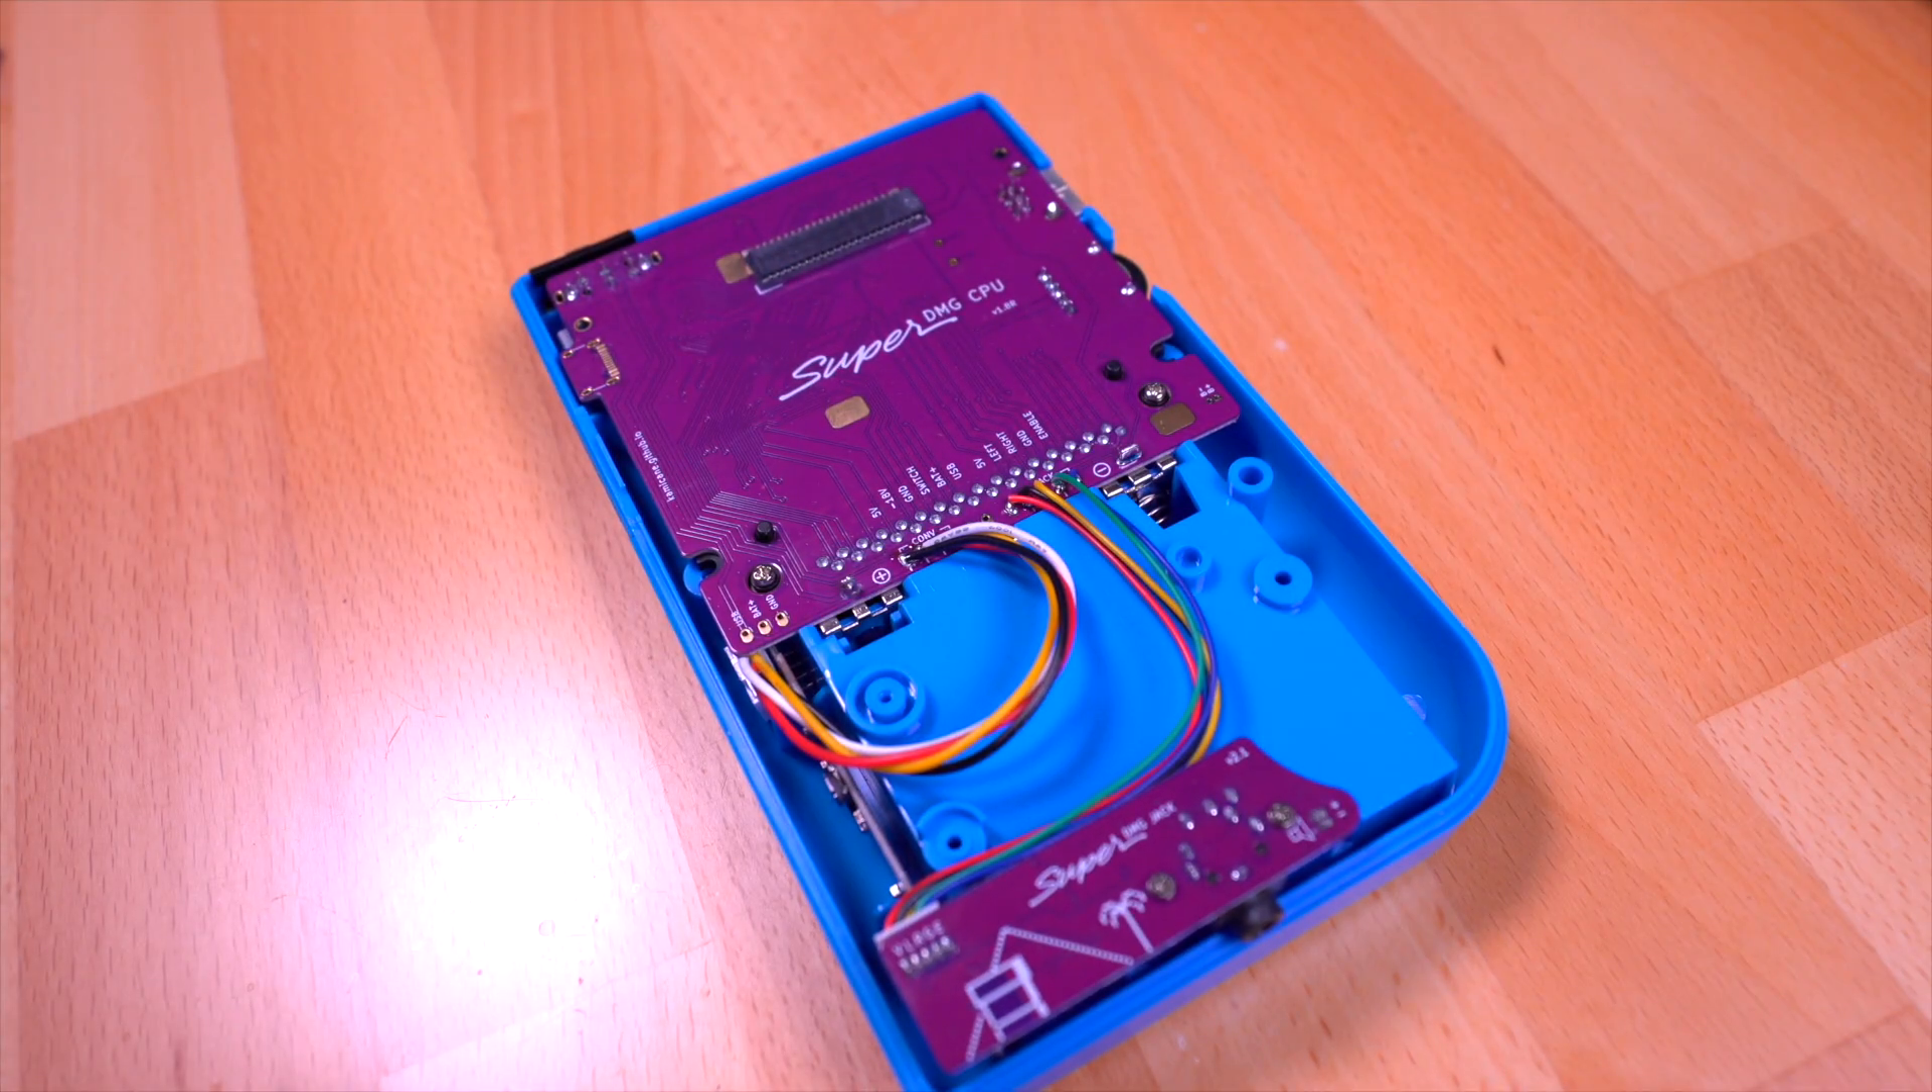And this is what the rear shell should look like when it's fully assembled.